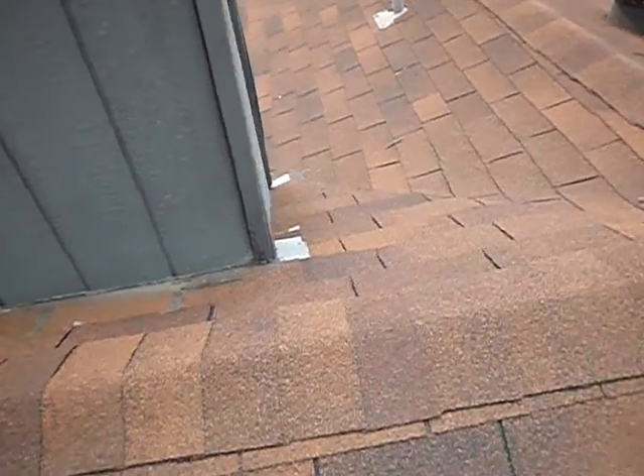The siding is supposed to be a minimum of two inches a minimum of two inches above the roof covering as per the manufacturer so our siding is too close there.